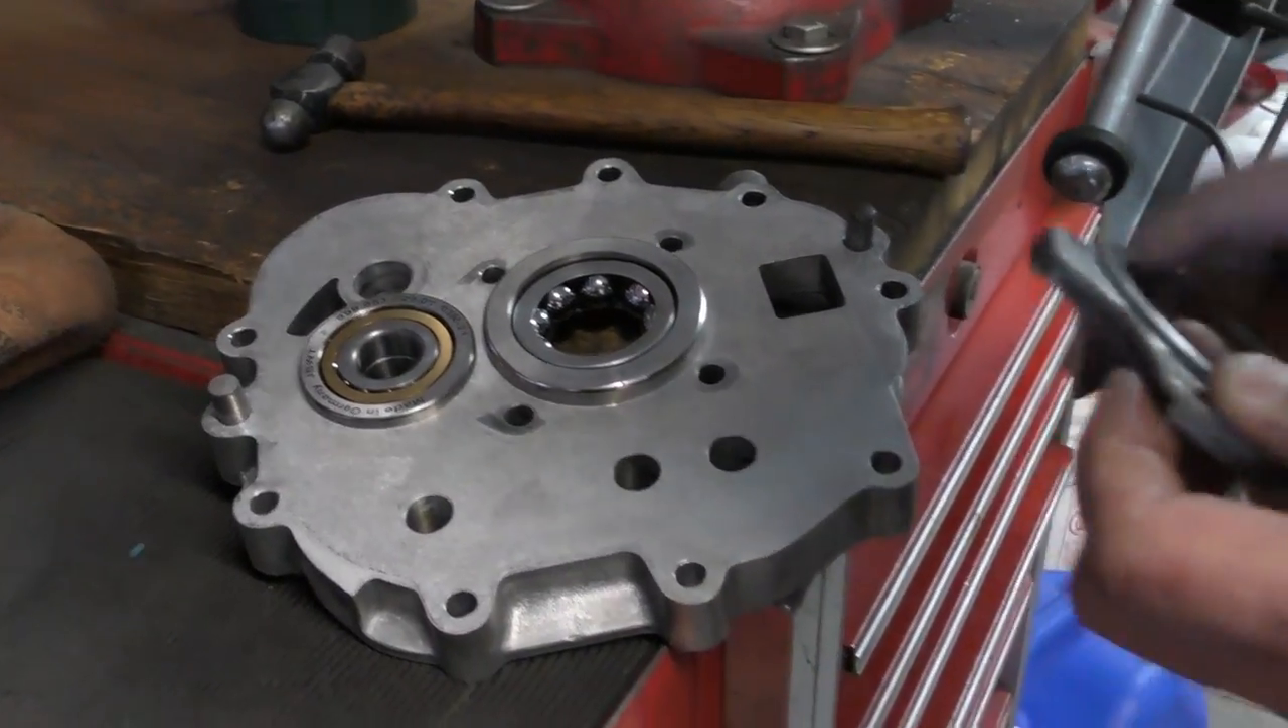It's our bearings sitting in there very nicely.